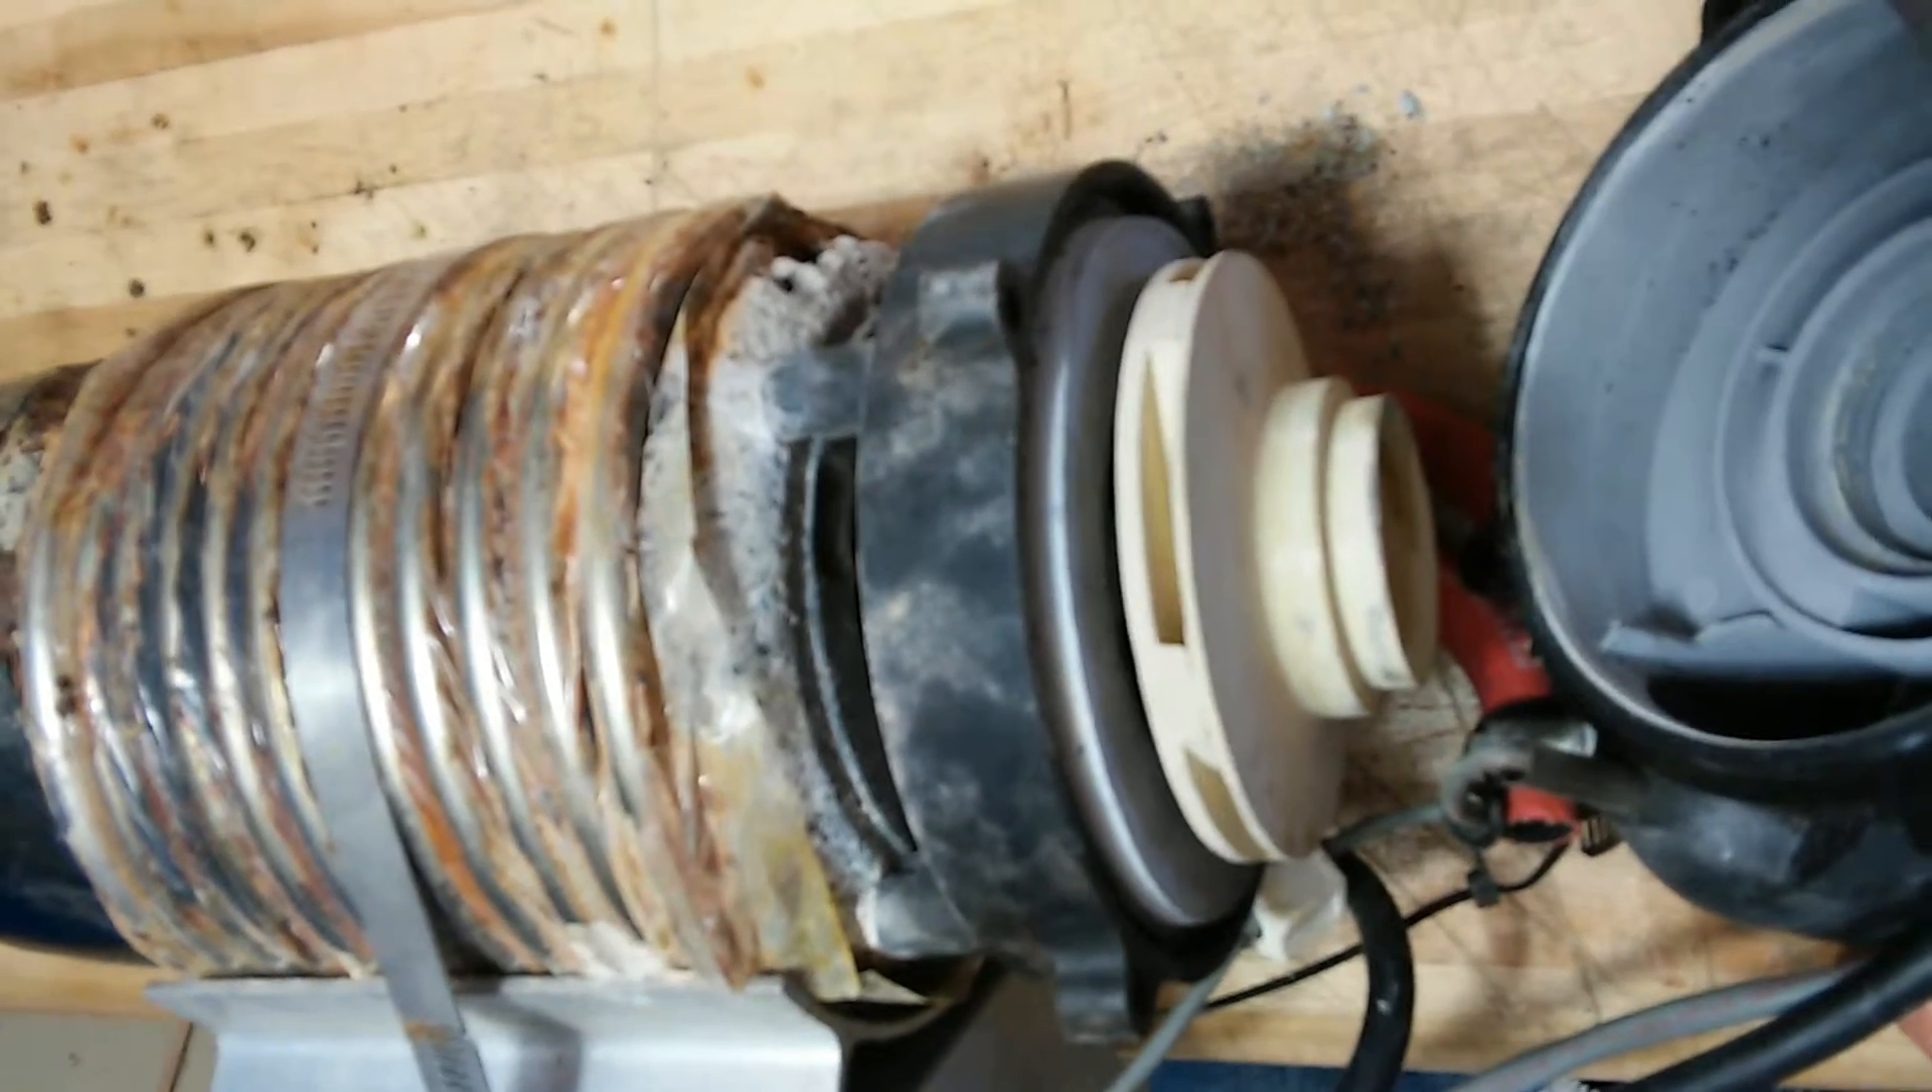Robert has just now taken access to the impeller.